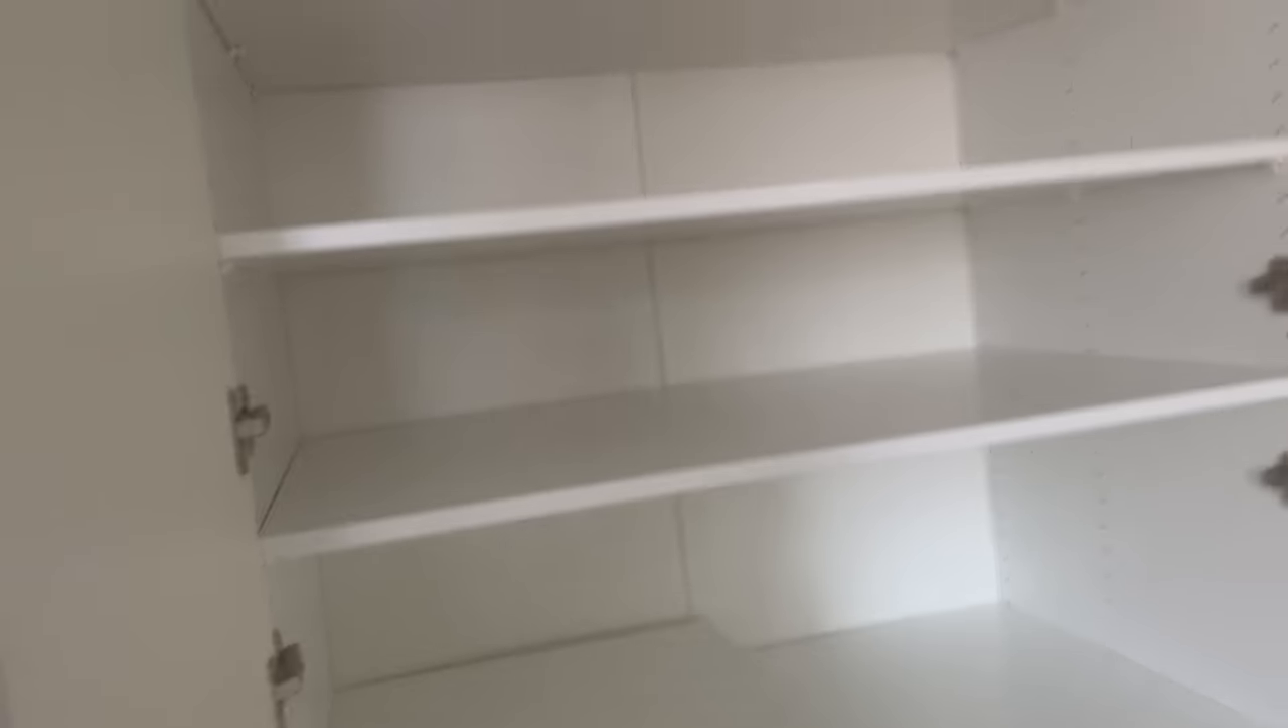I finished putting all the shelves in last night and it was such an awful job.